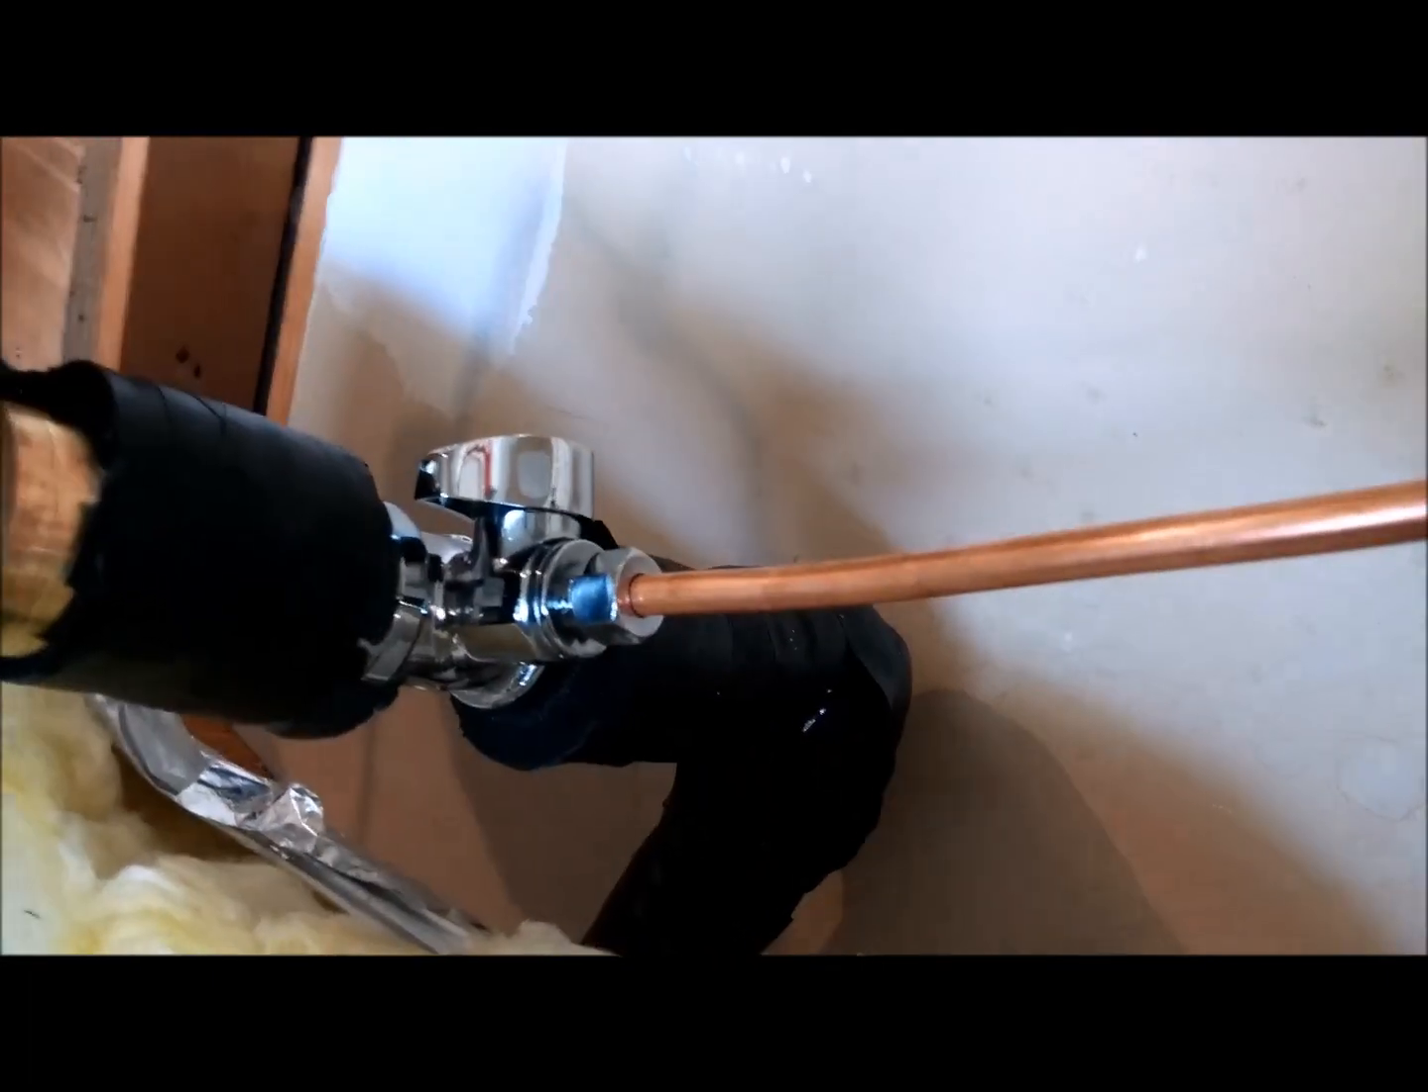I just made my hot water connection right here with the compression connection.